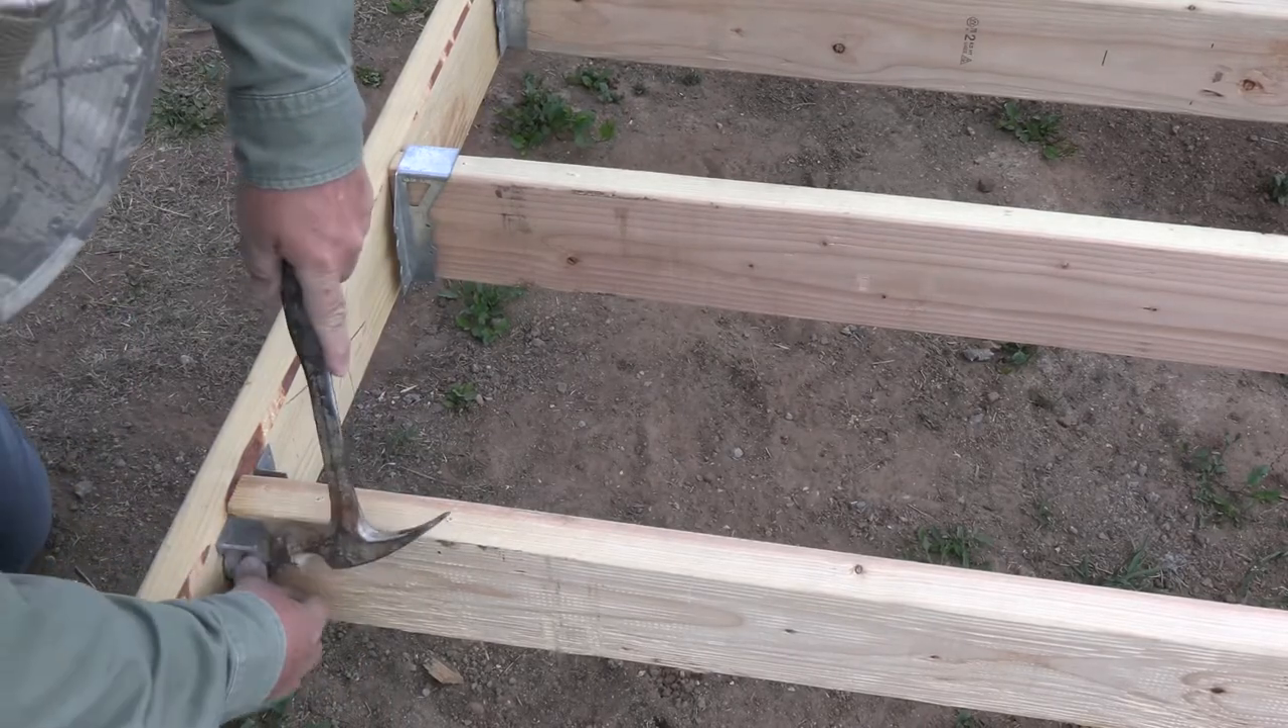I'm installing the joist hangers and then I will be putting the floor decking on.